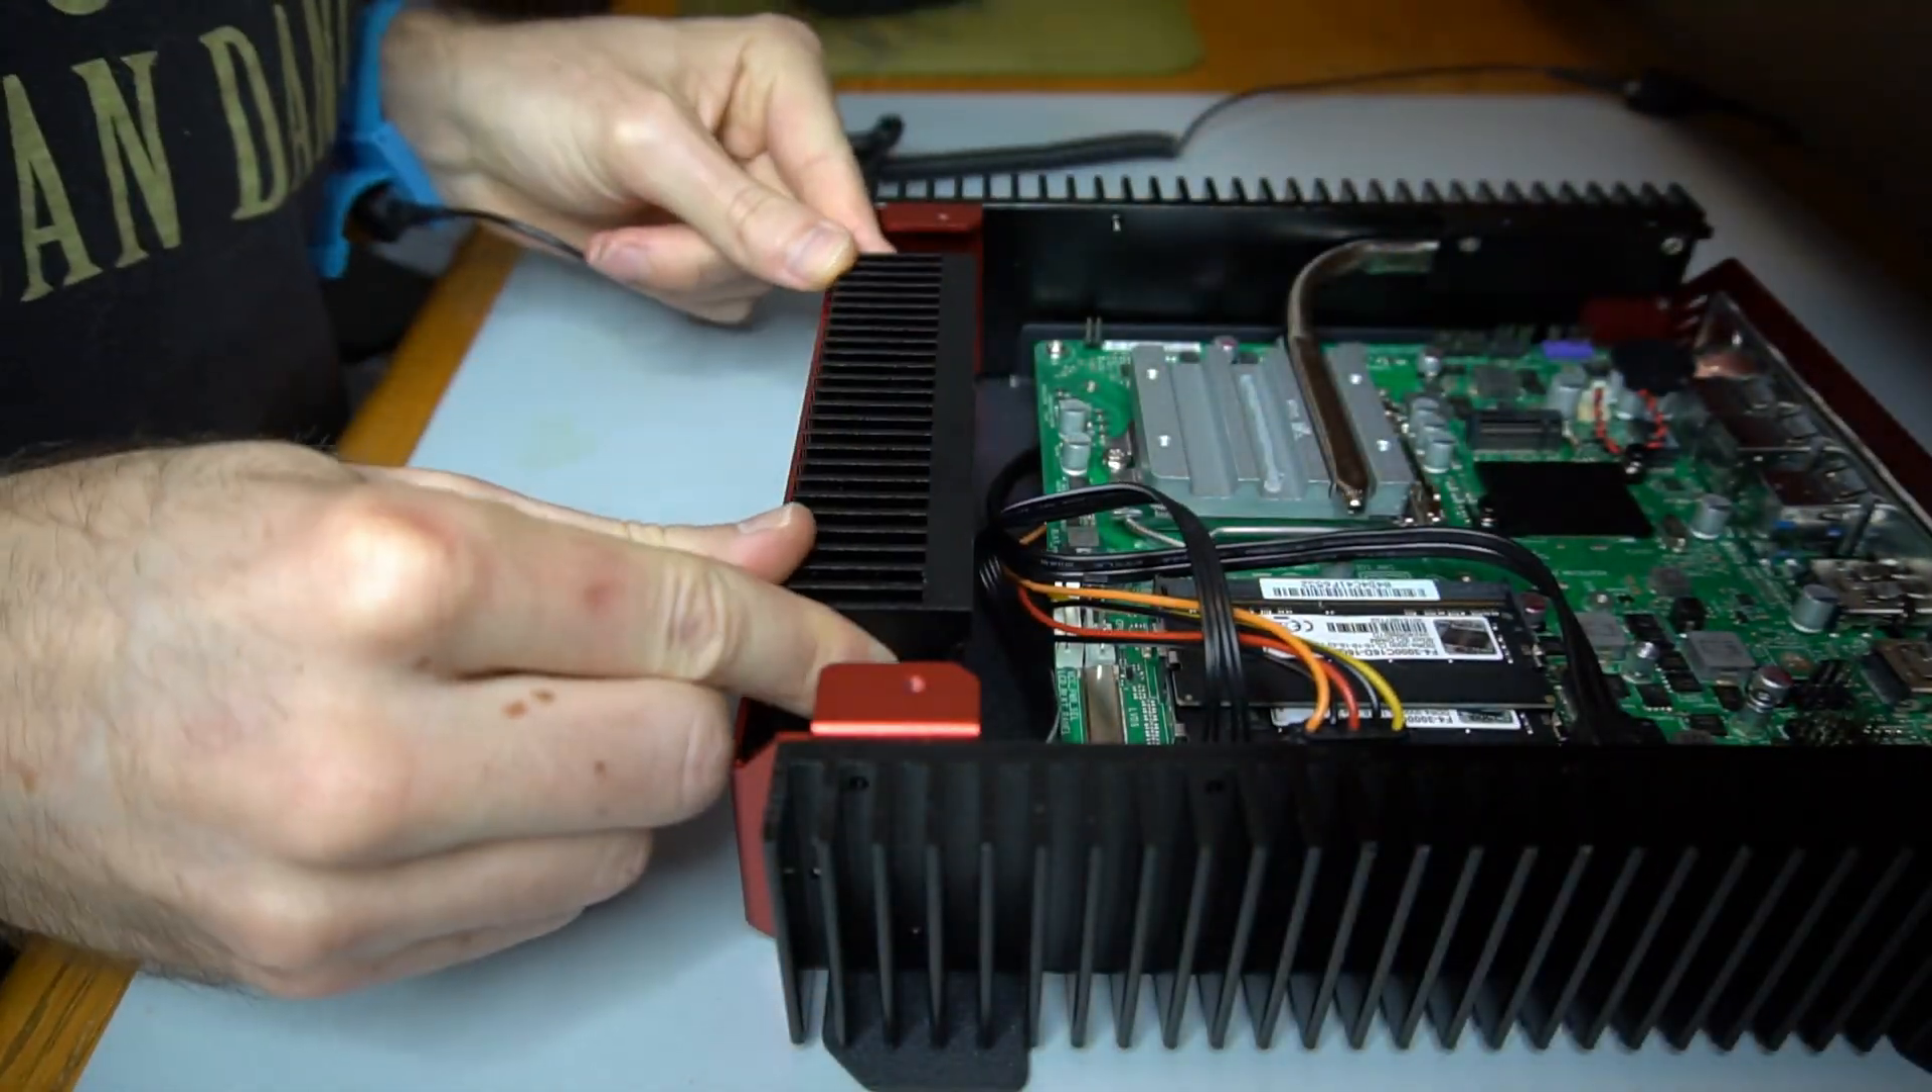A front heat sink is dropped in front of the motherboard.